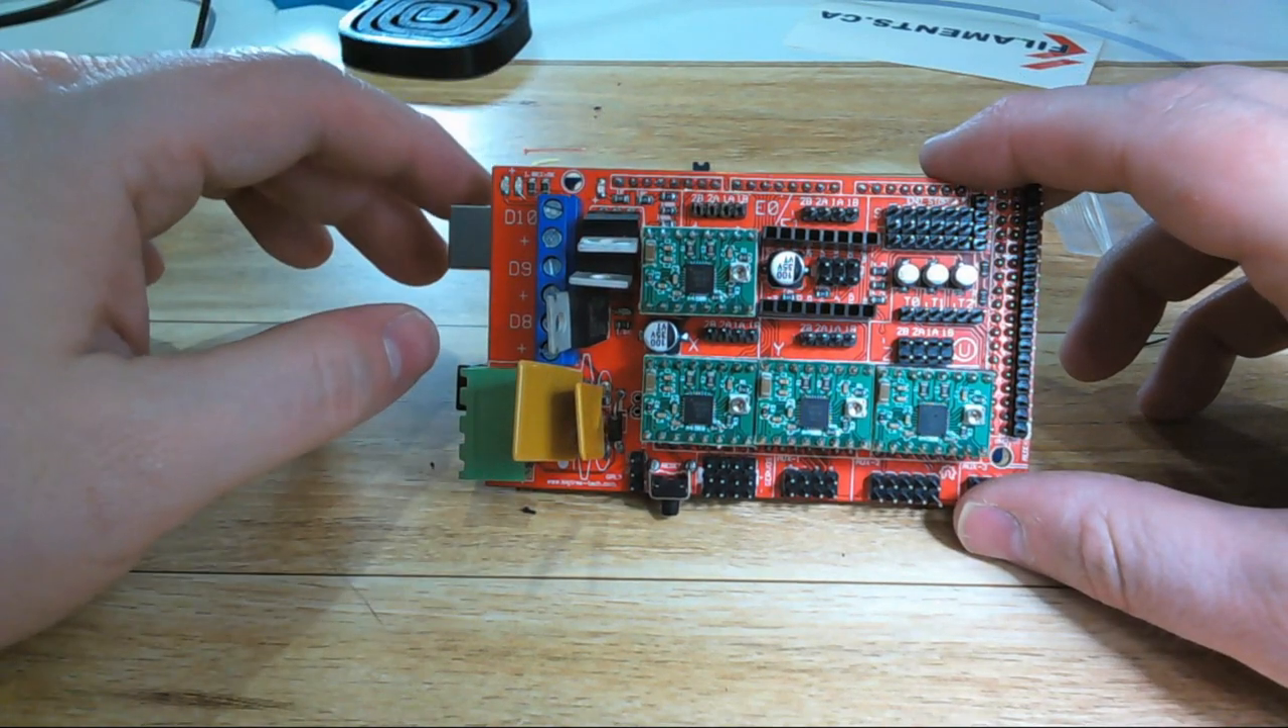And now our ramps board is ready to control a printer it's got the drivers it needs and everything is ready to go.